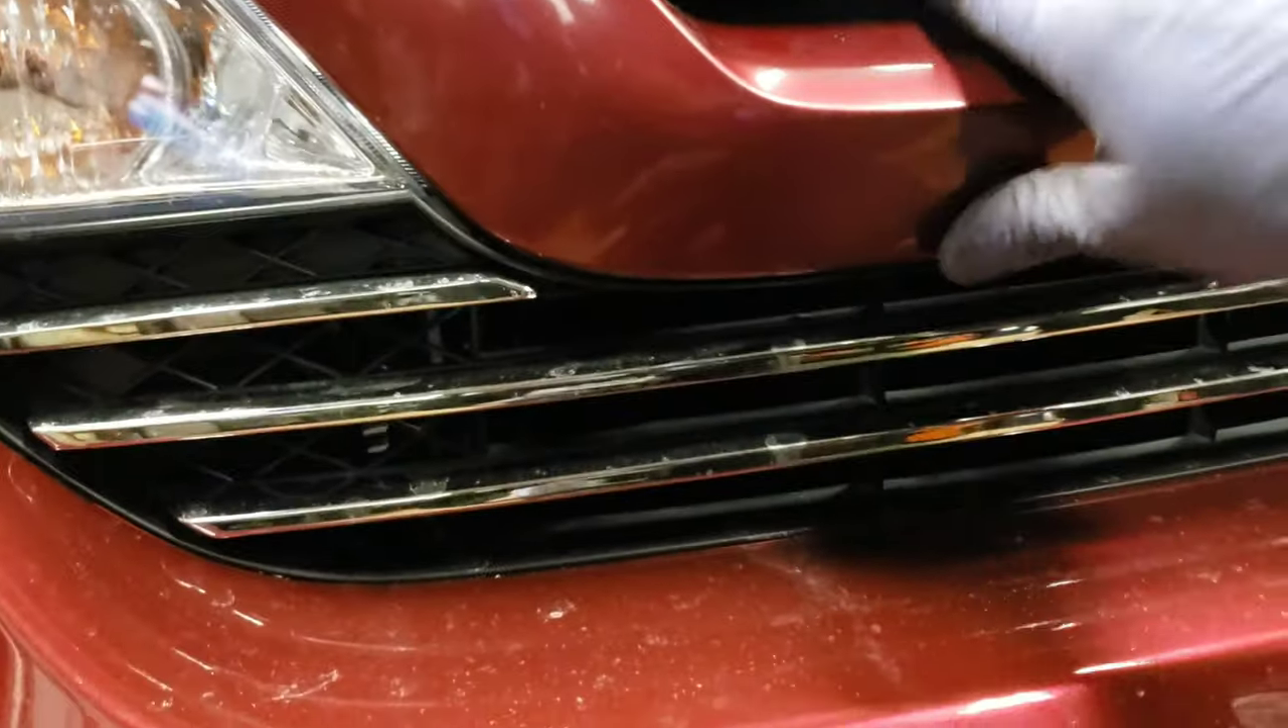All right so we got our grille back in place.